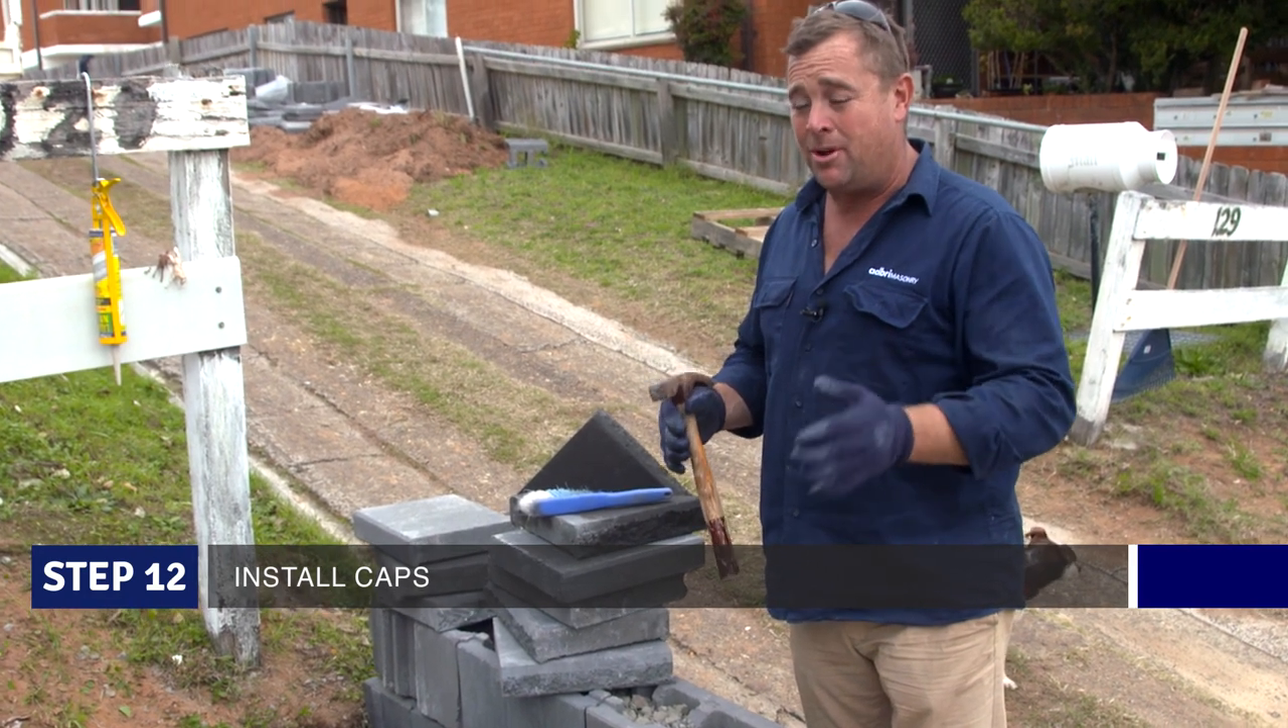So construction's done, we've just got to put the capping stone on the top.